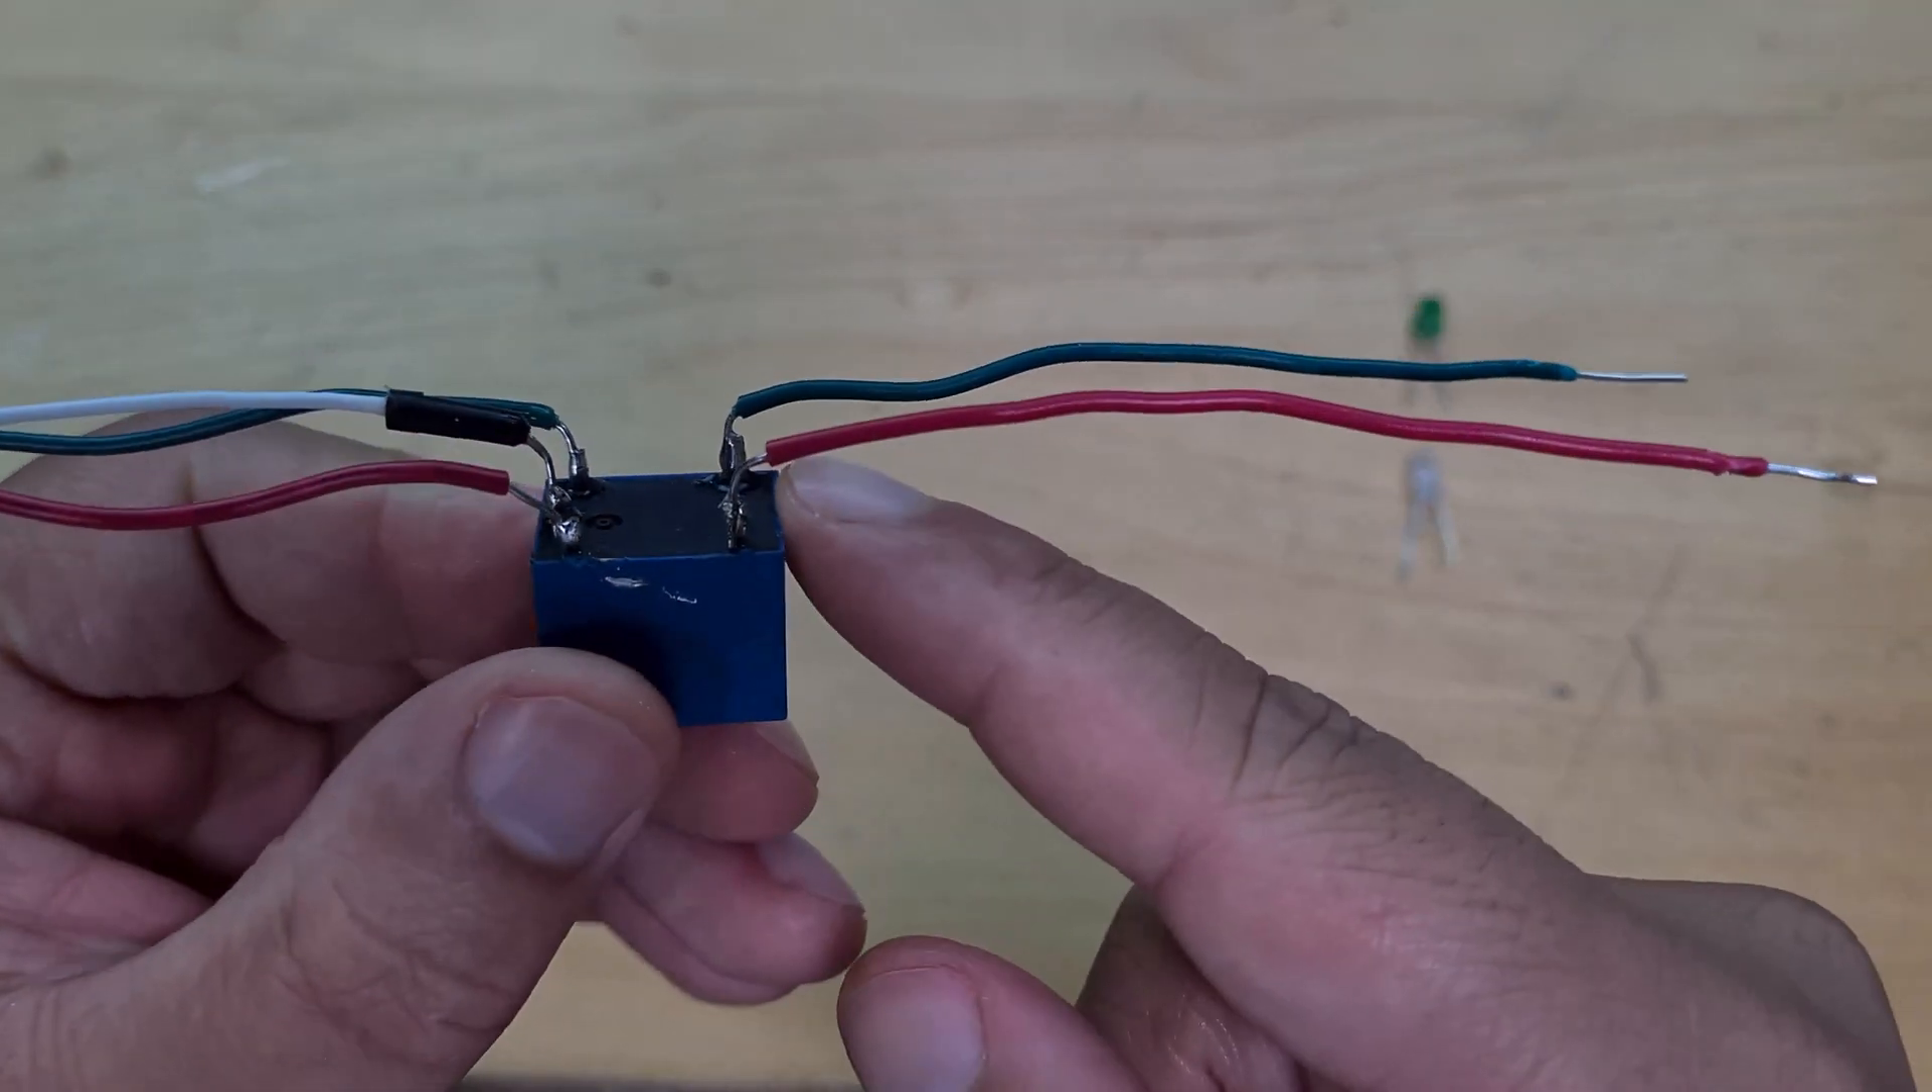Right all right so now i've done away with all of the extra wires and i've just soldered on just some extensions basically onto the relay.